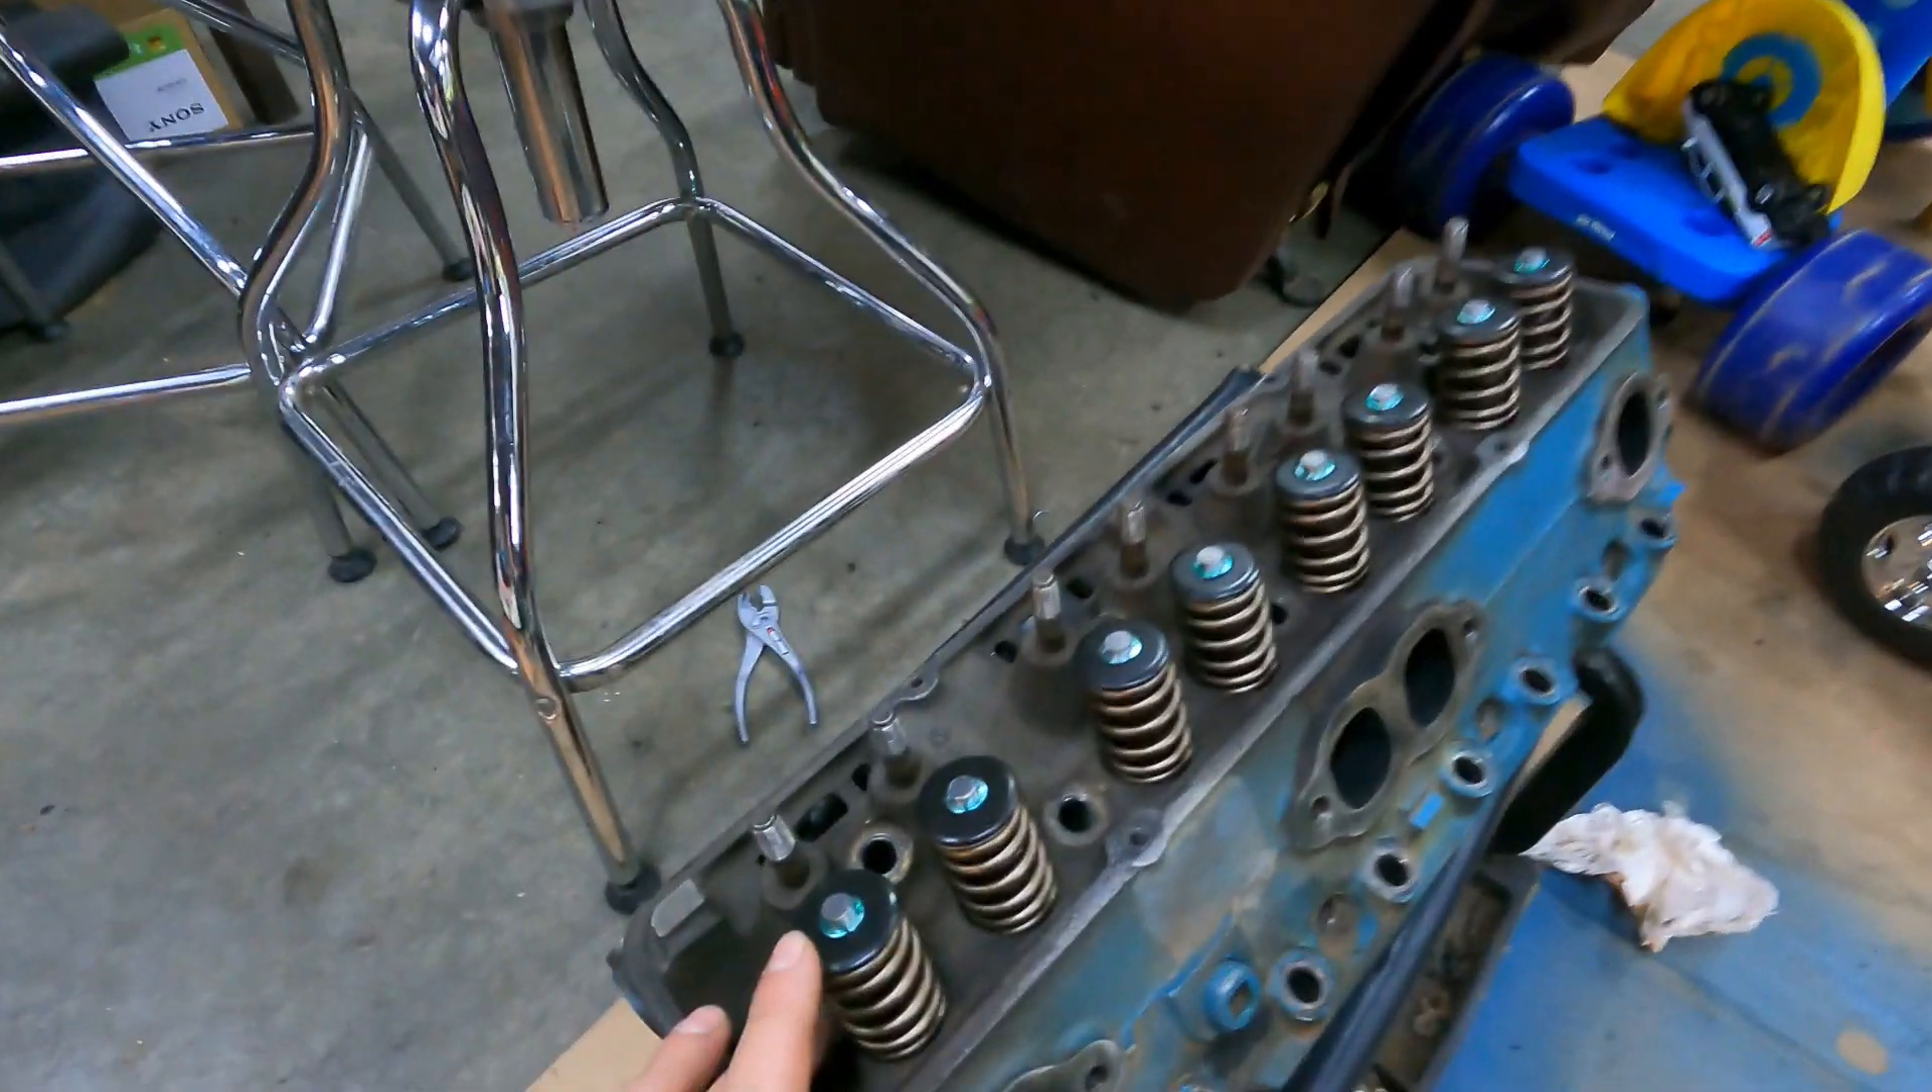So, we moved on to the heads and we were starting to put them back together. We got our one head done.